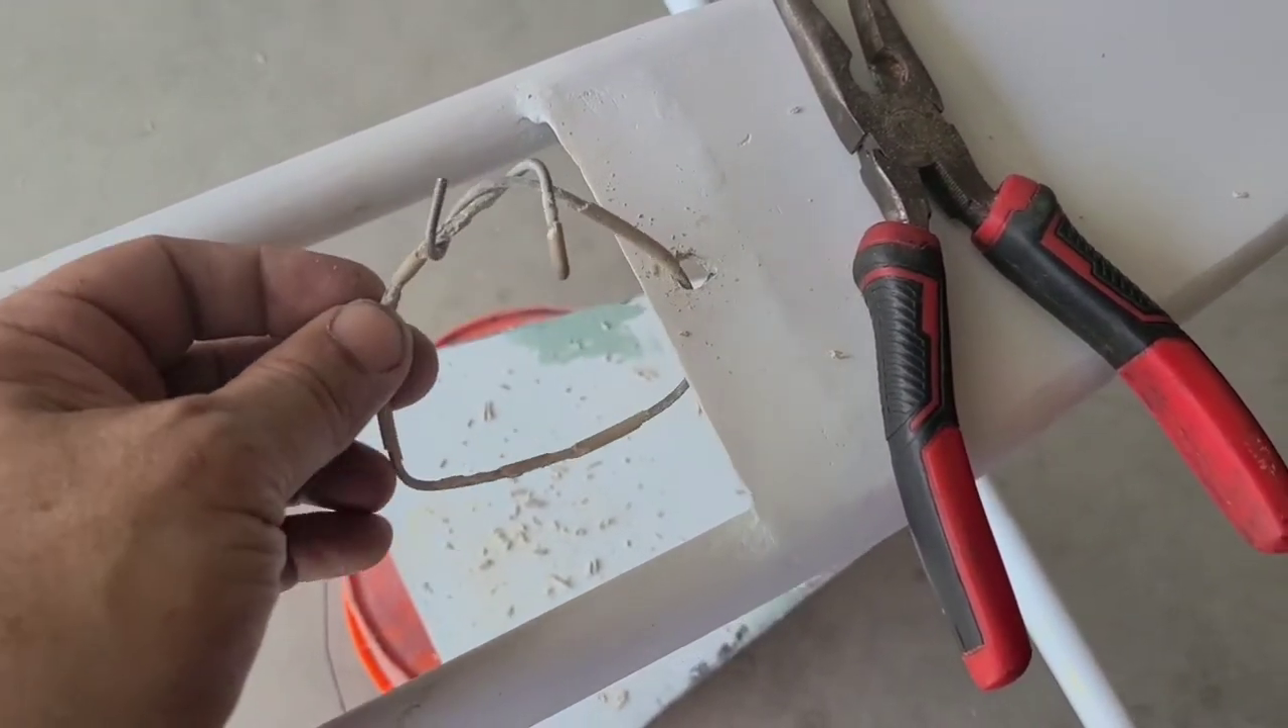I looped my welding rod around somewhere towards the center of the frame and then used a pair of needle nose pliers to twist it around a couple times.